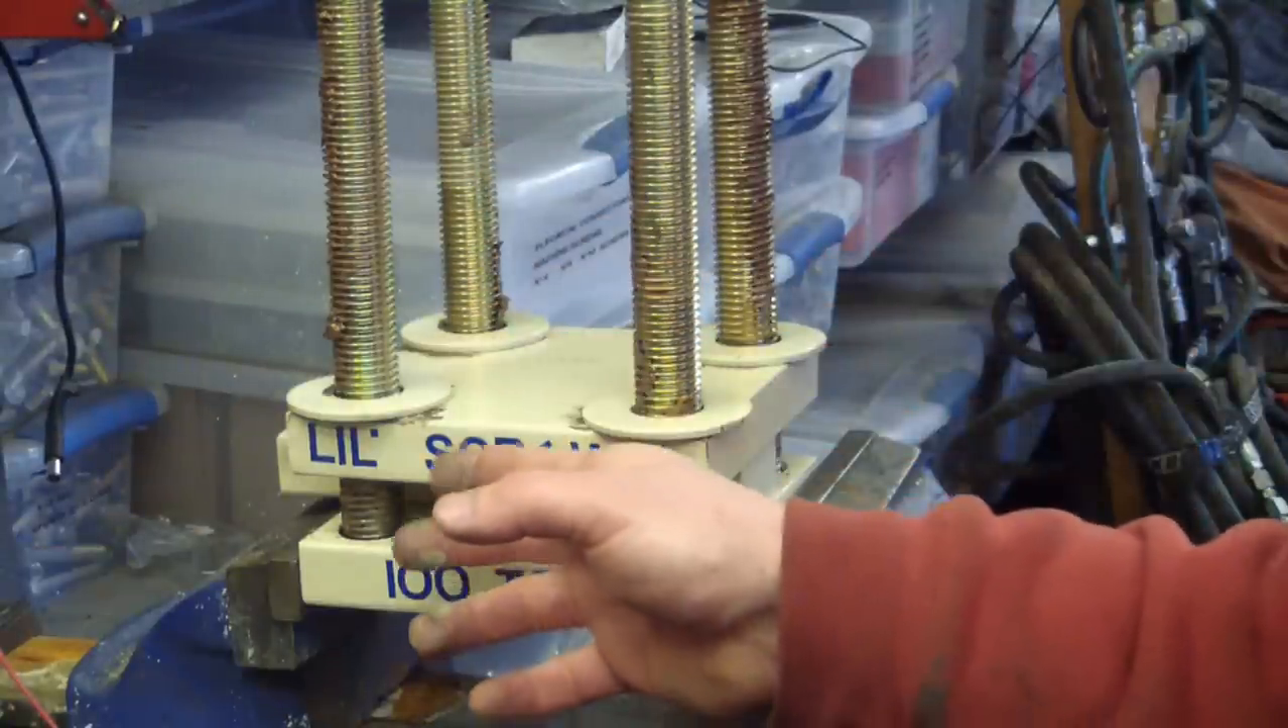So we got all four rods threaded in.